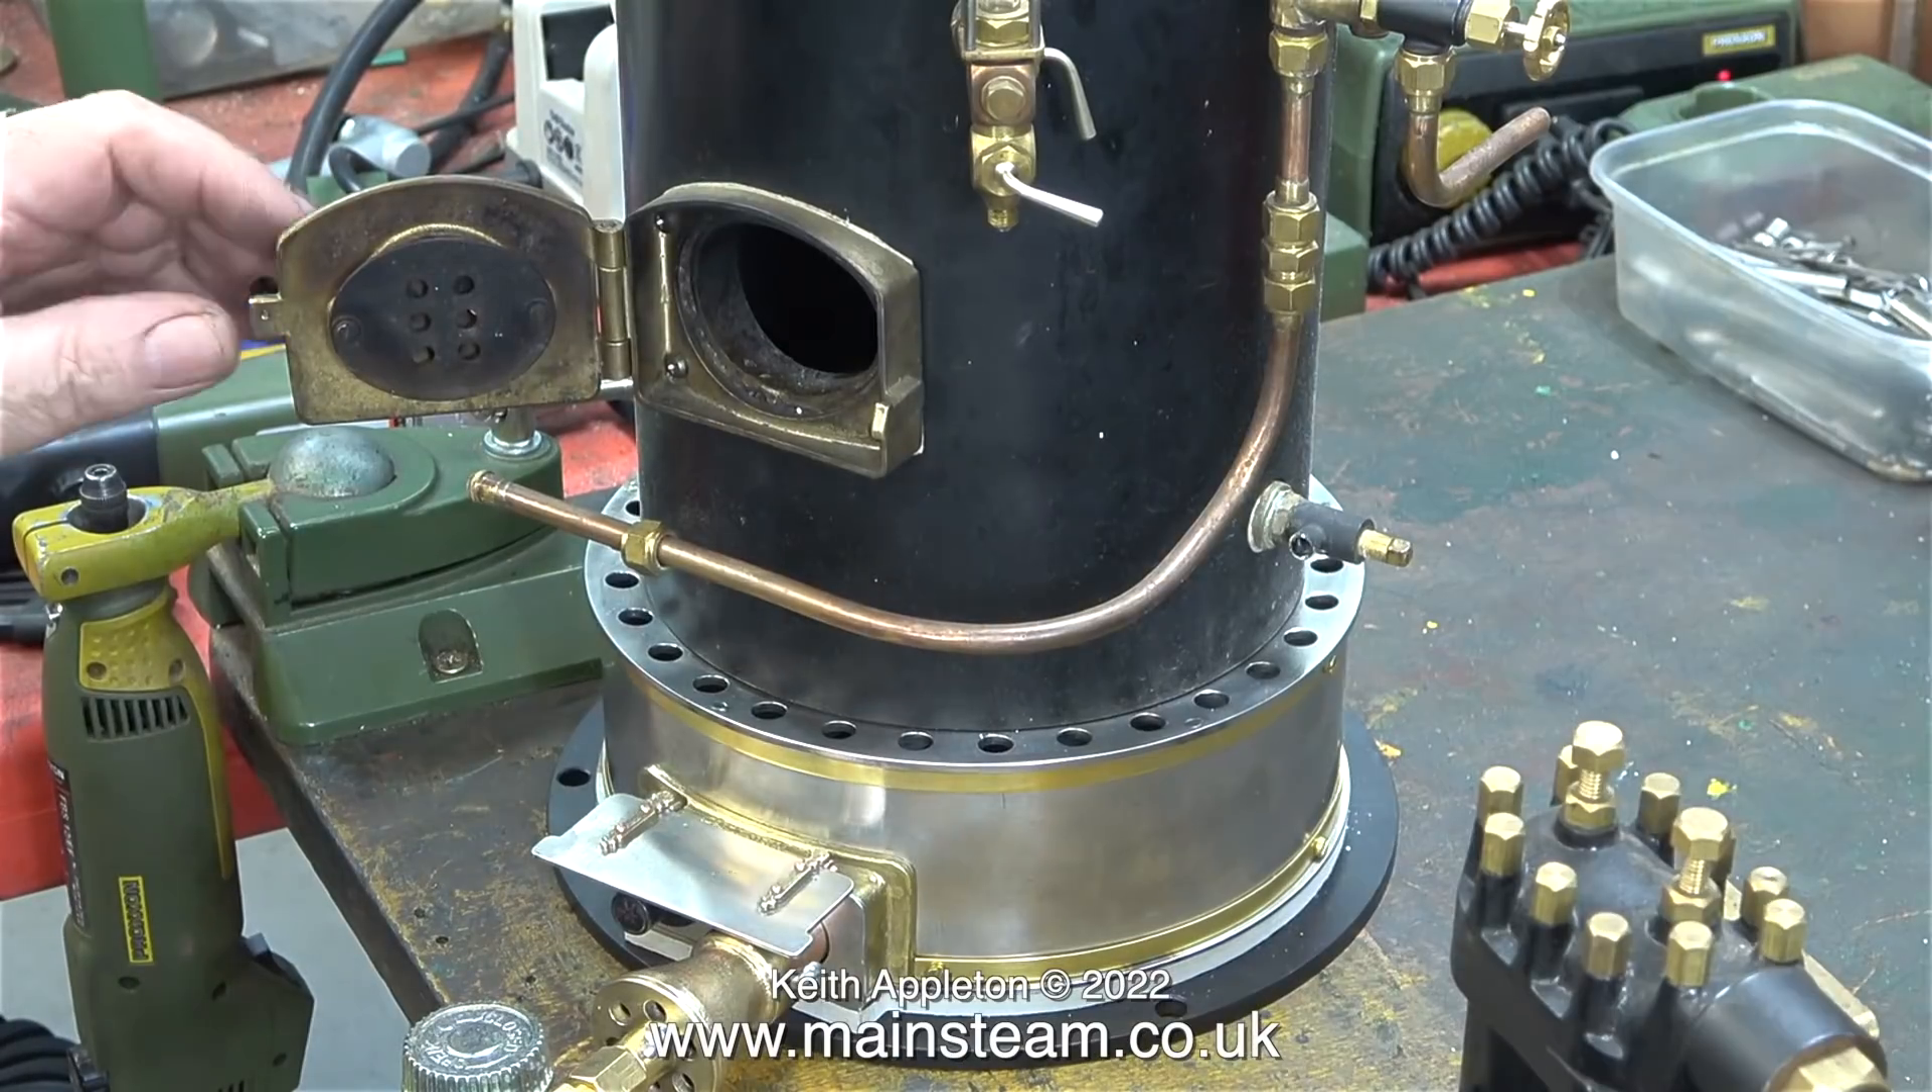Here's the boiler sat on the new ash pan.